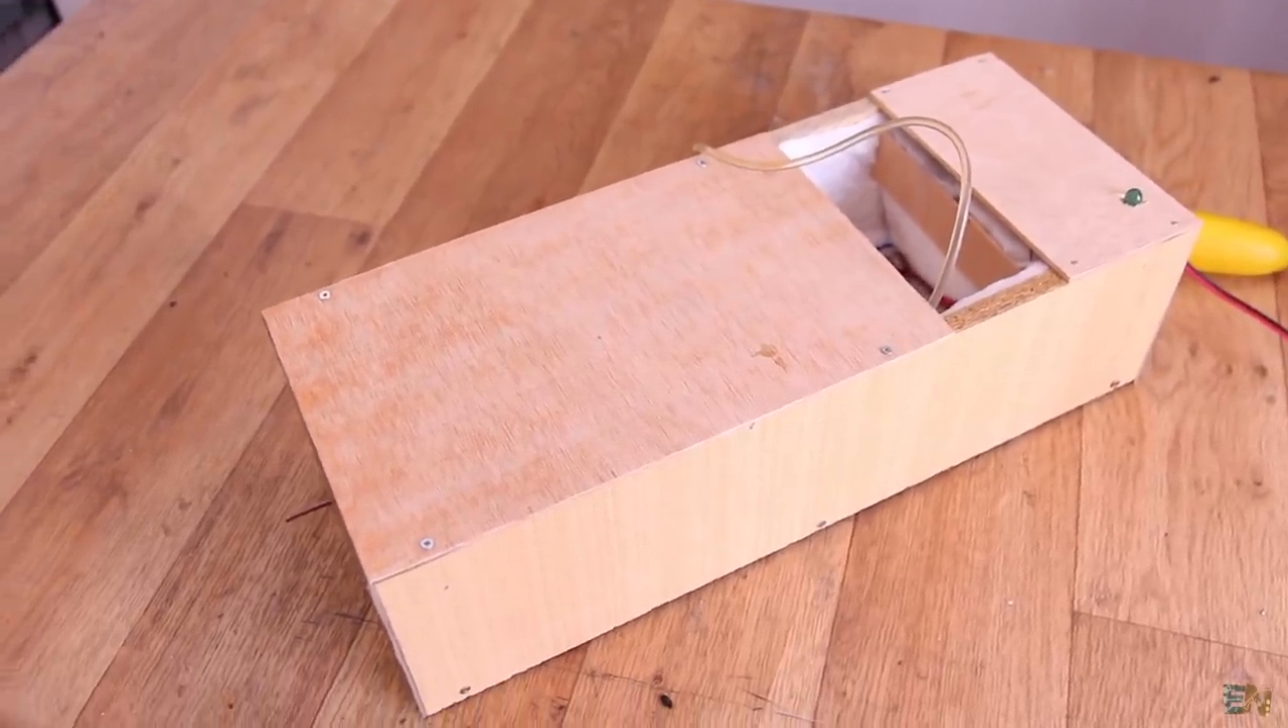I add the final top part using some screws. The smoke machine is ready.